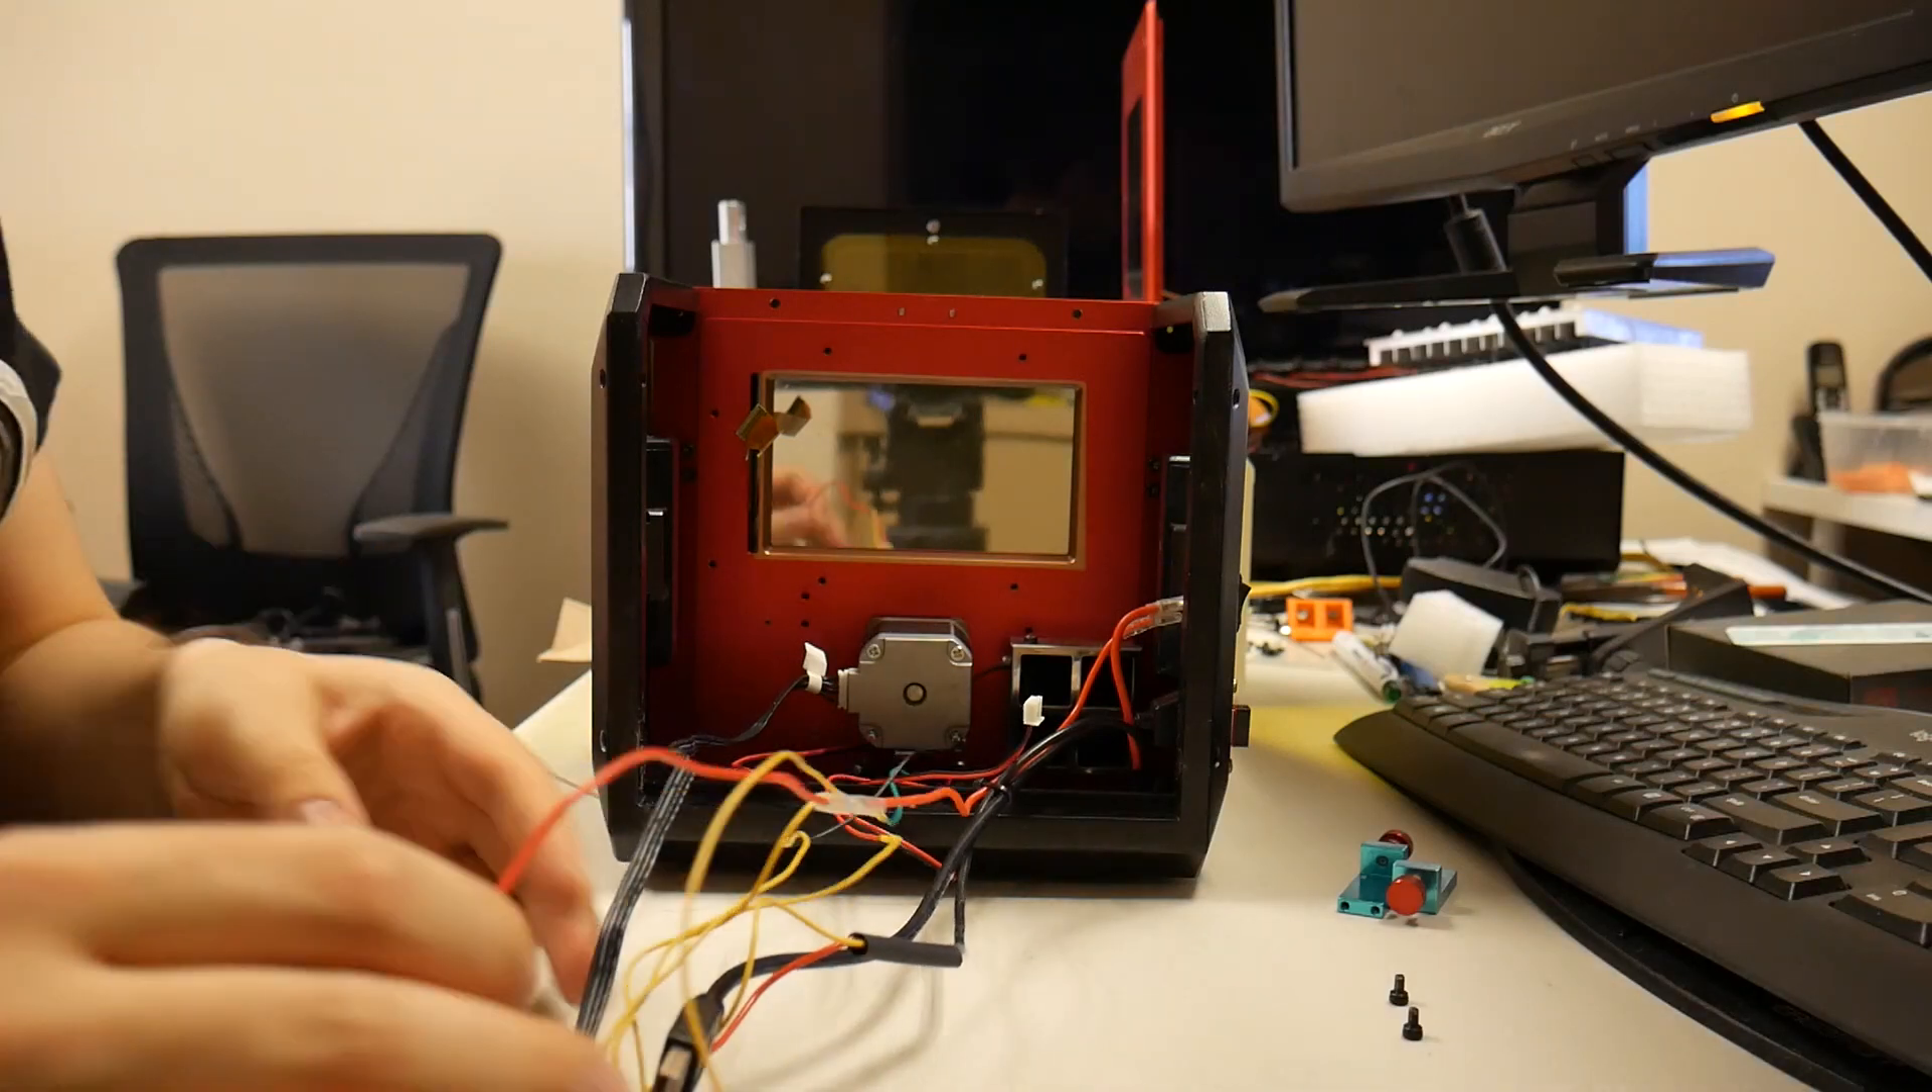In the end, you're left with a hollowed out chassis and a few miscellaneous wires that handle the power and the USB cables.